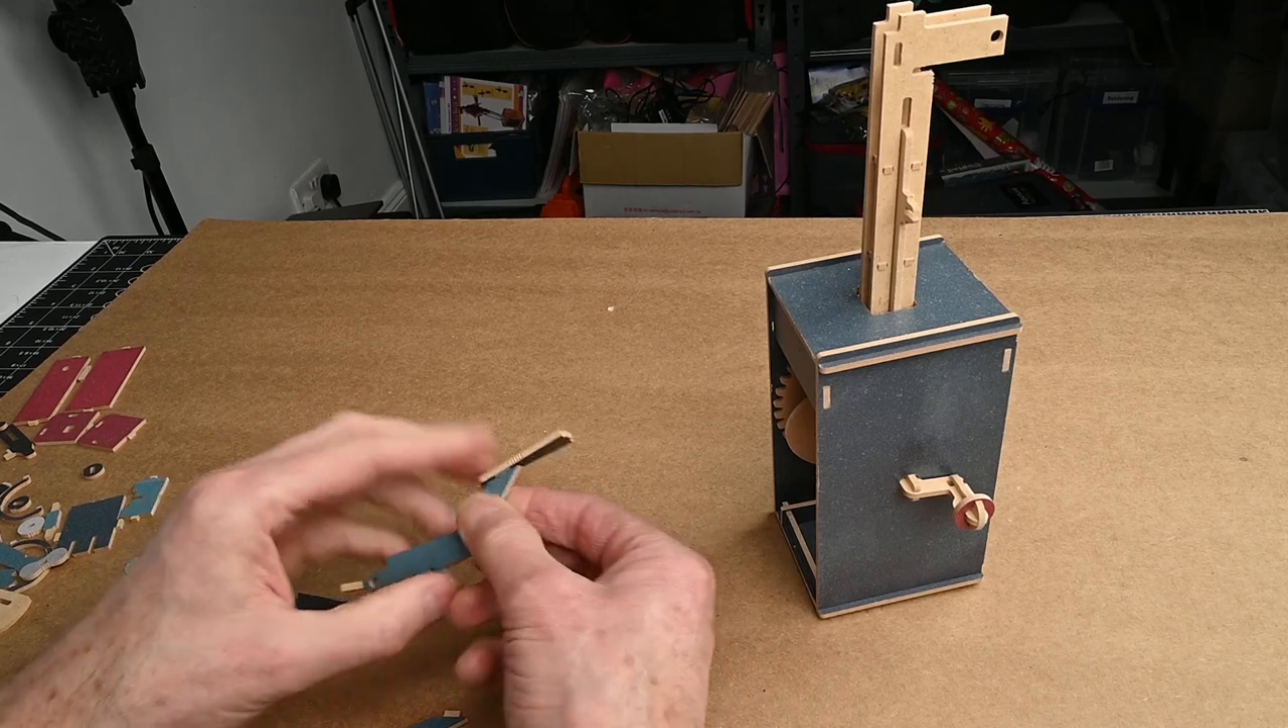So that's the box made.